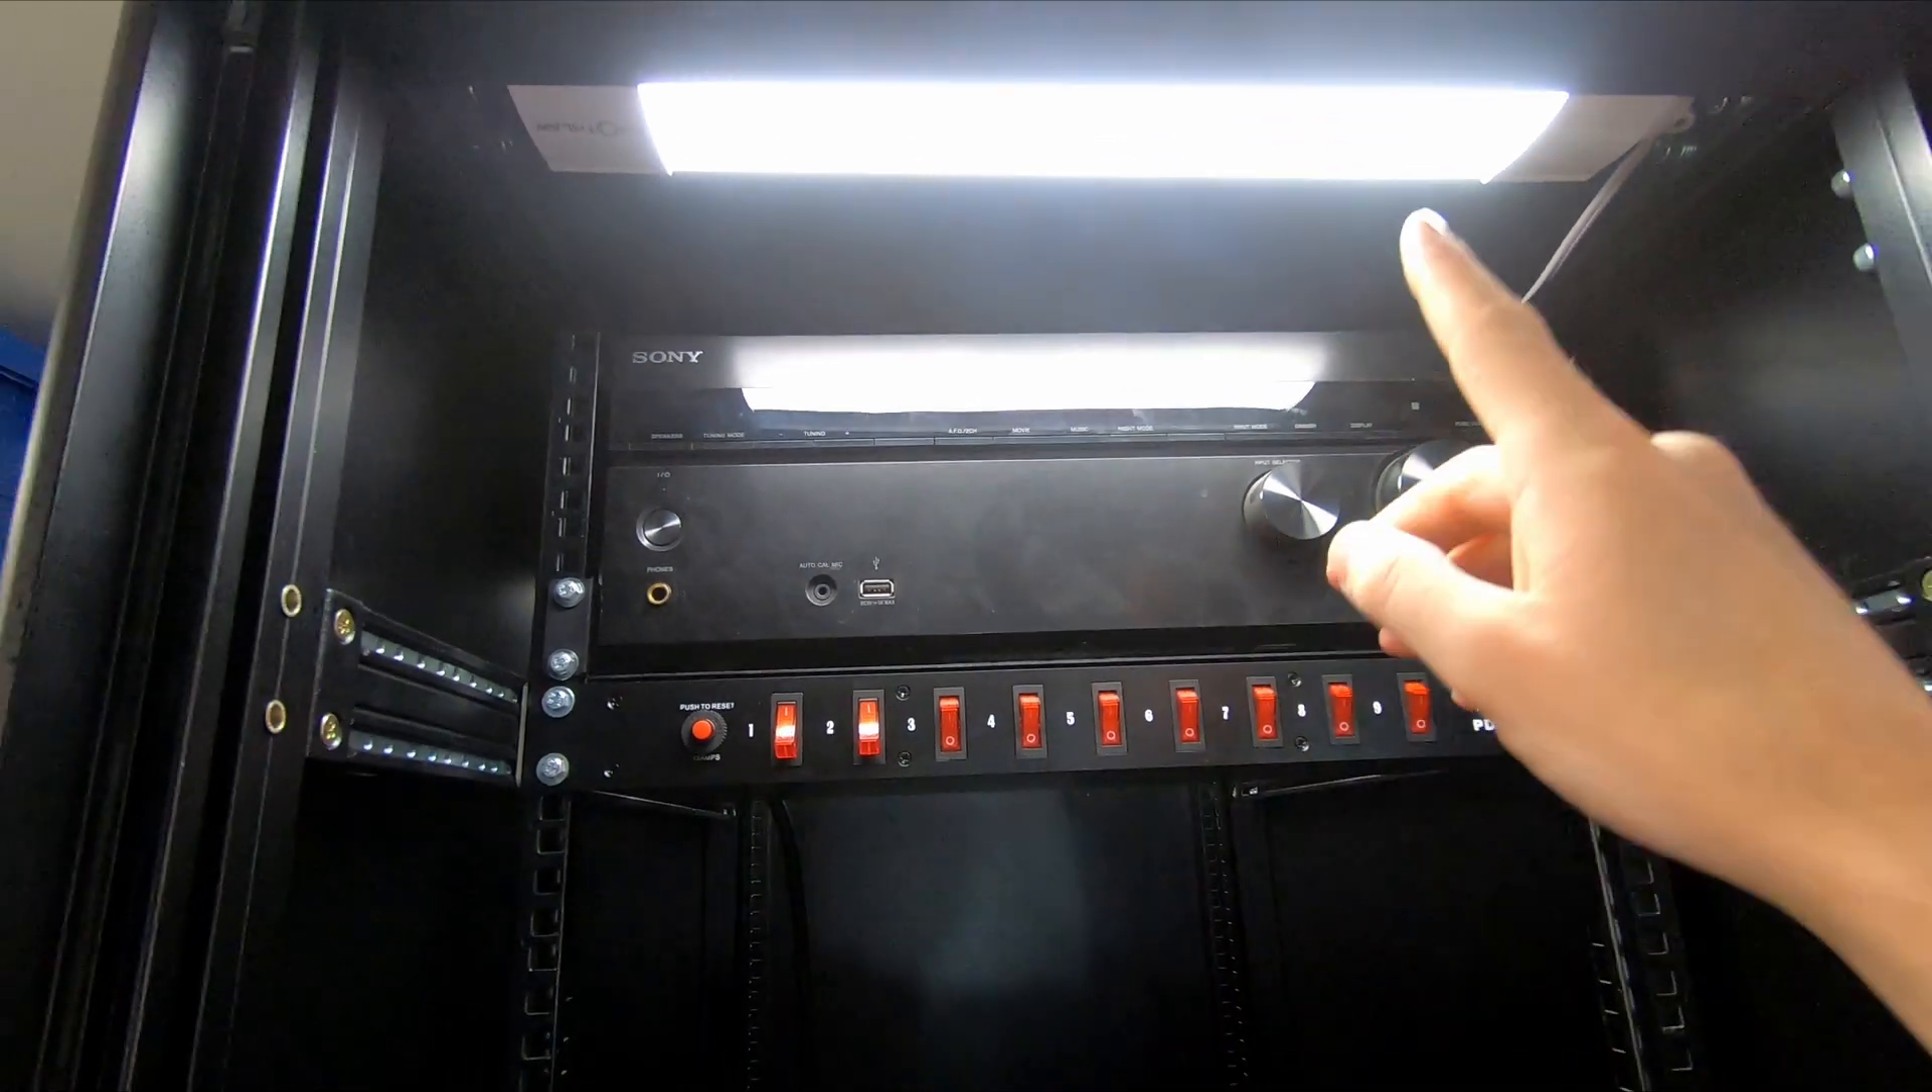I have my stereo temporarily mounted up here.